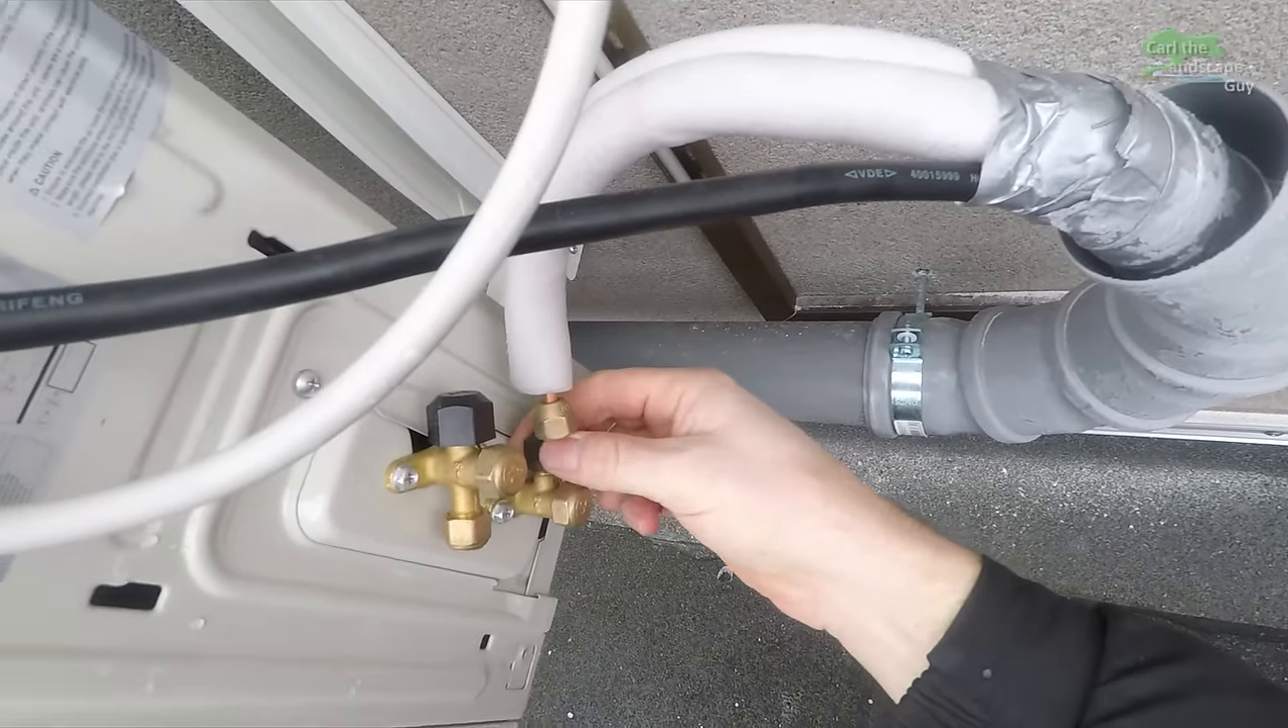The wiring is done now only the copper lines are left to connect.